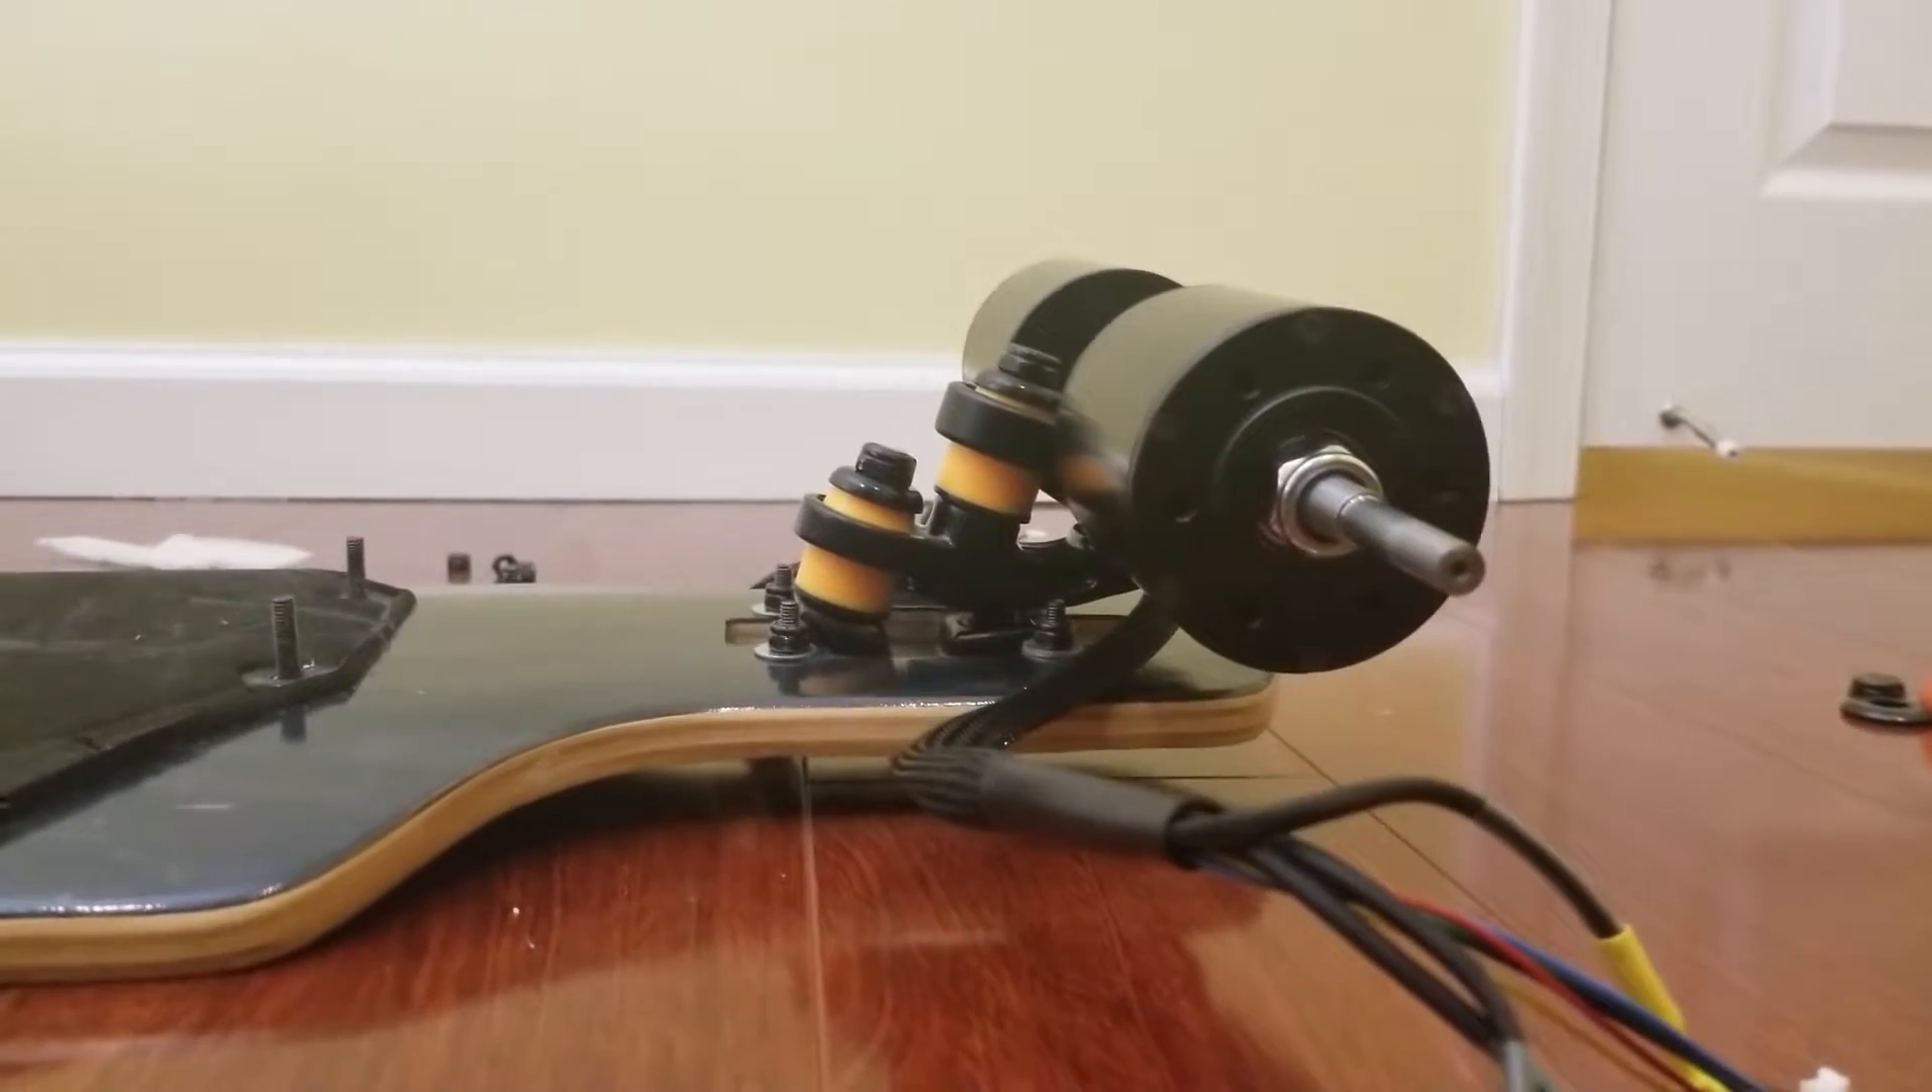So here is the new double kingpin along with the truck along with the direct drive install.